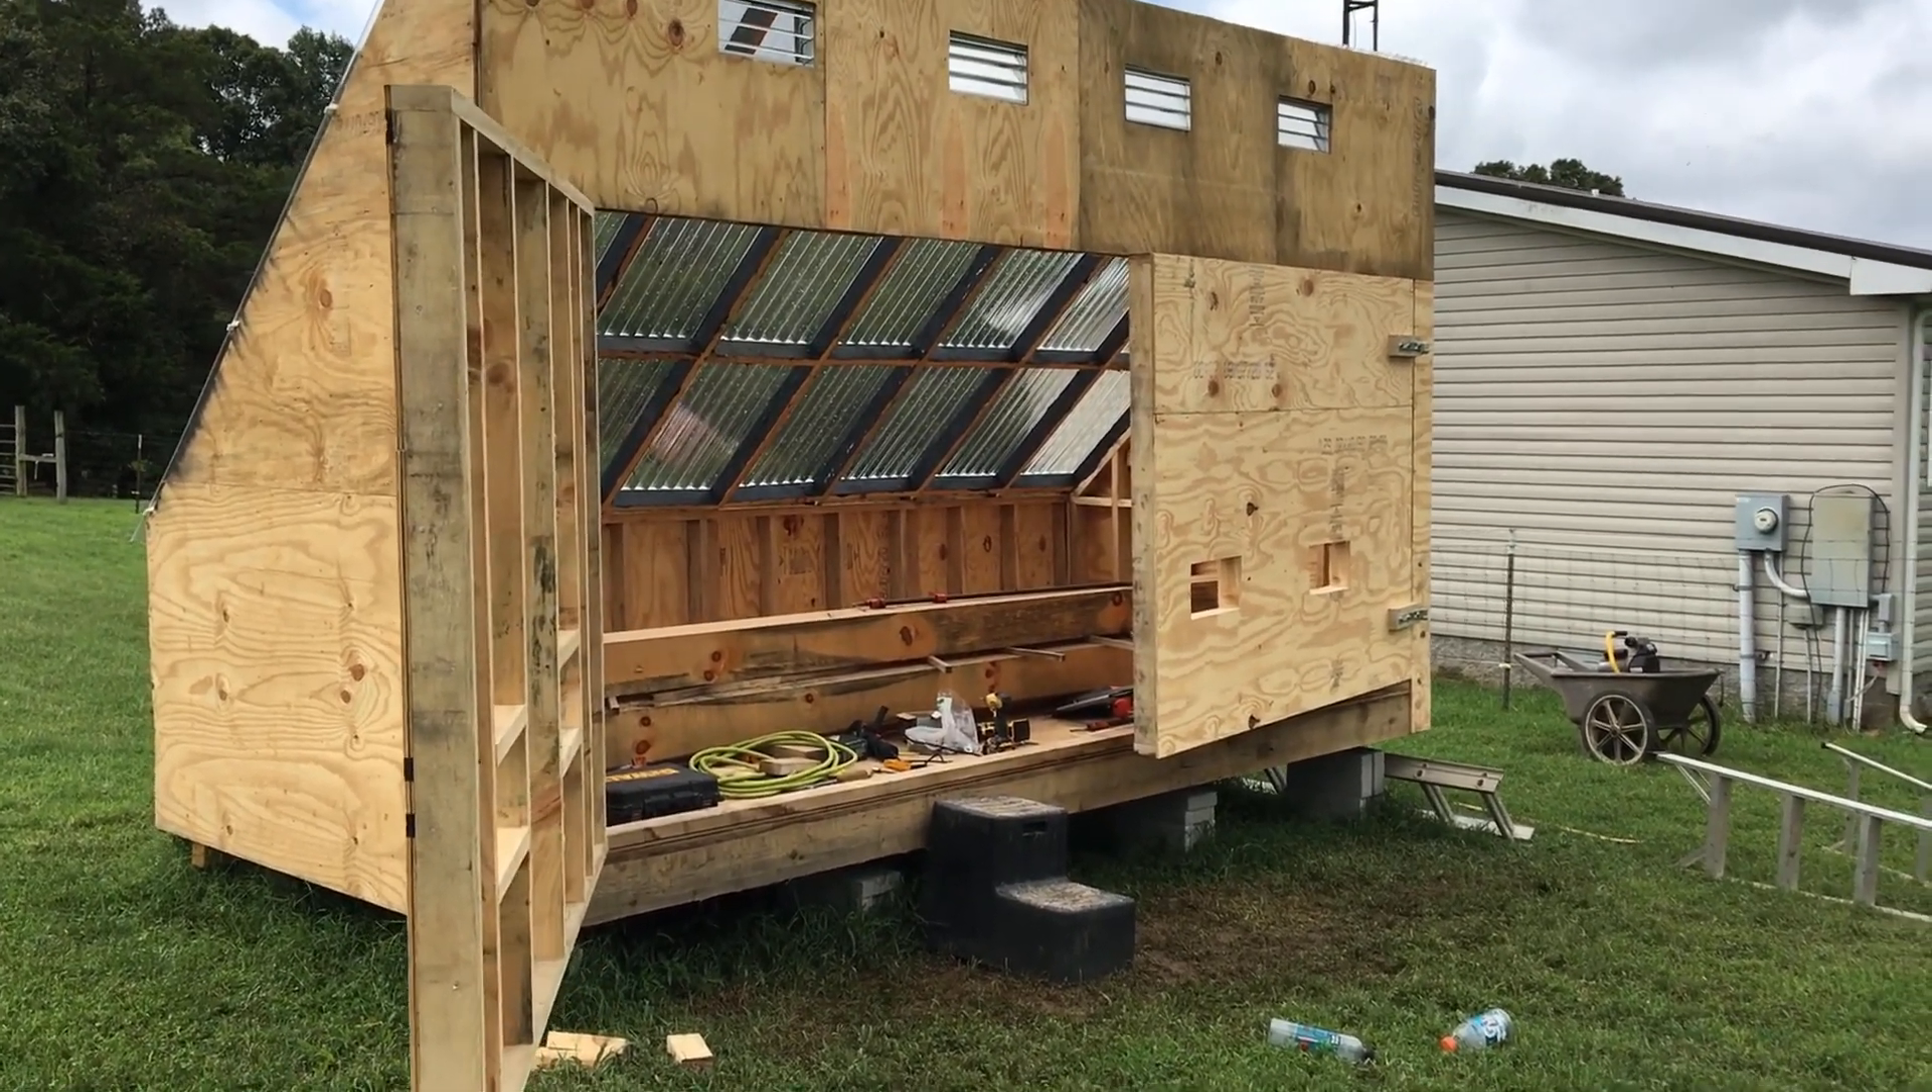Let's see outside exterior is done mostly the doors are hung.